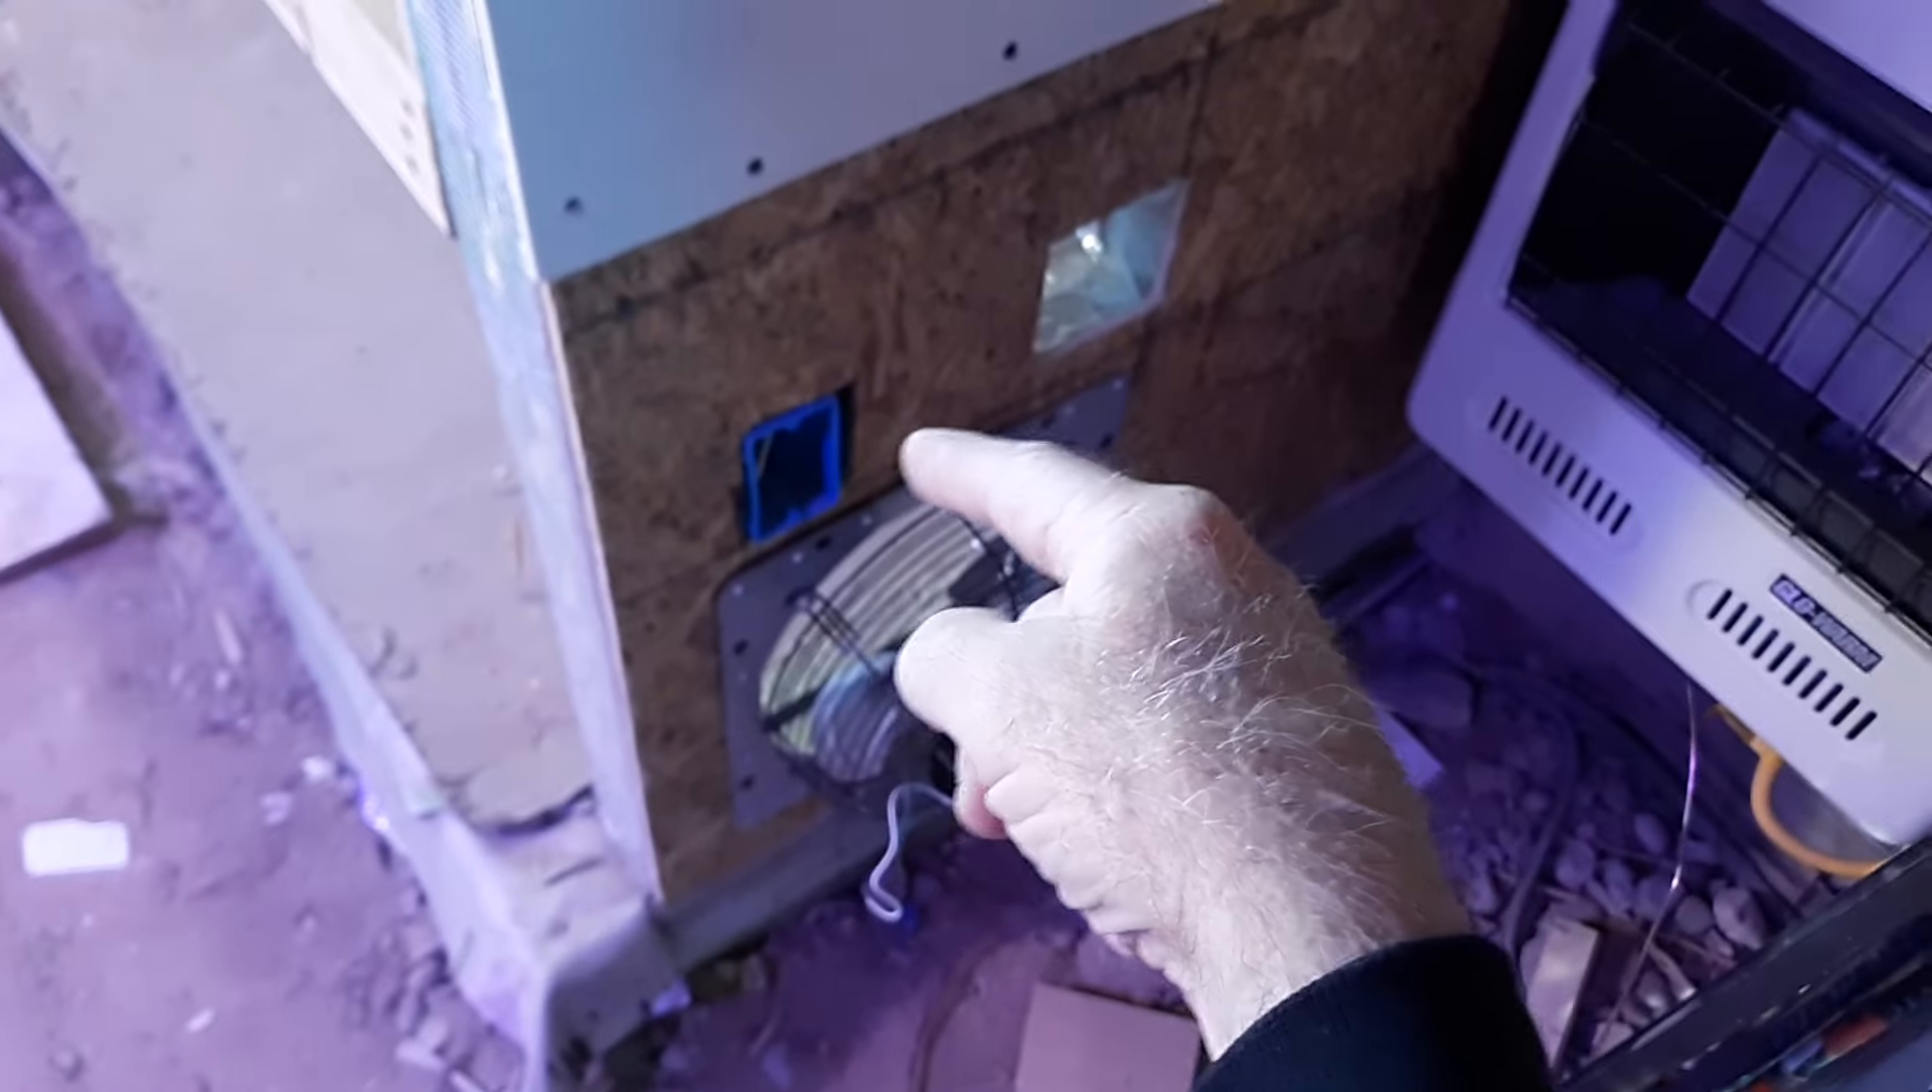We still have to put in our outlet here for the fan. That's still got to be installed.